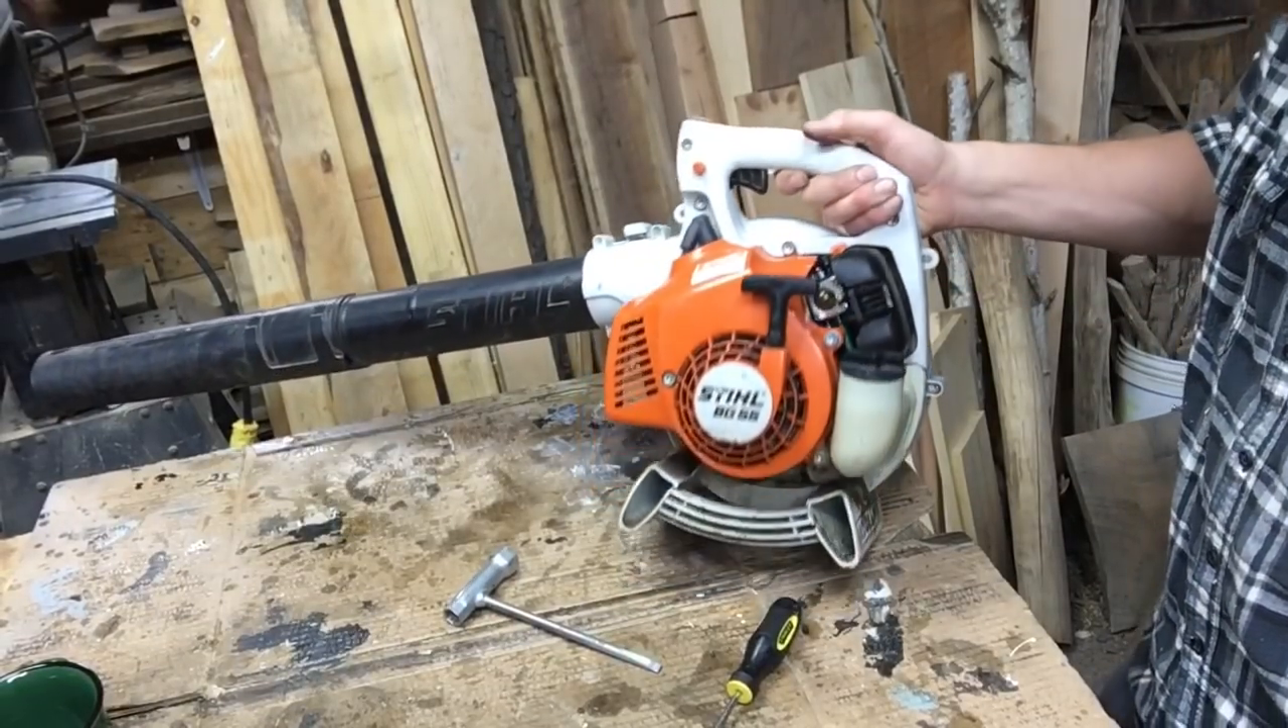All right so I've got the bg -55 put back together.